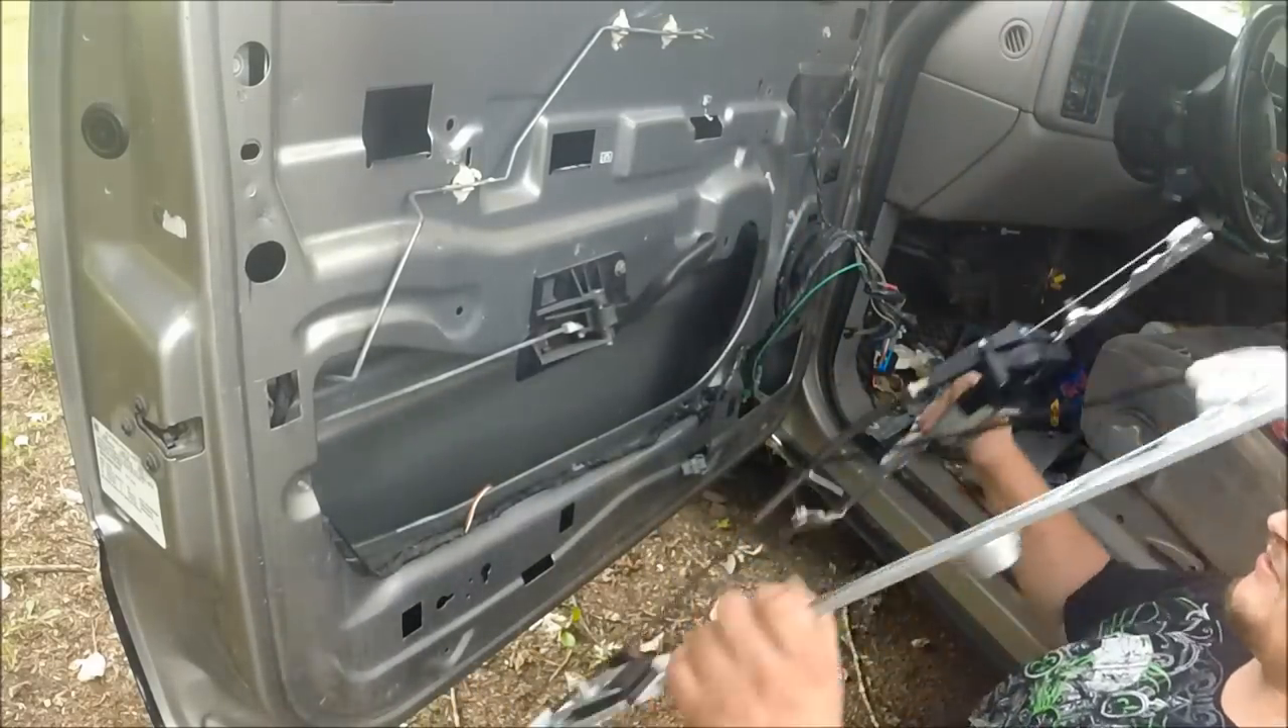There's the regulator actually out. Nothing on the door.